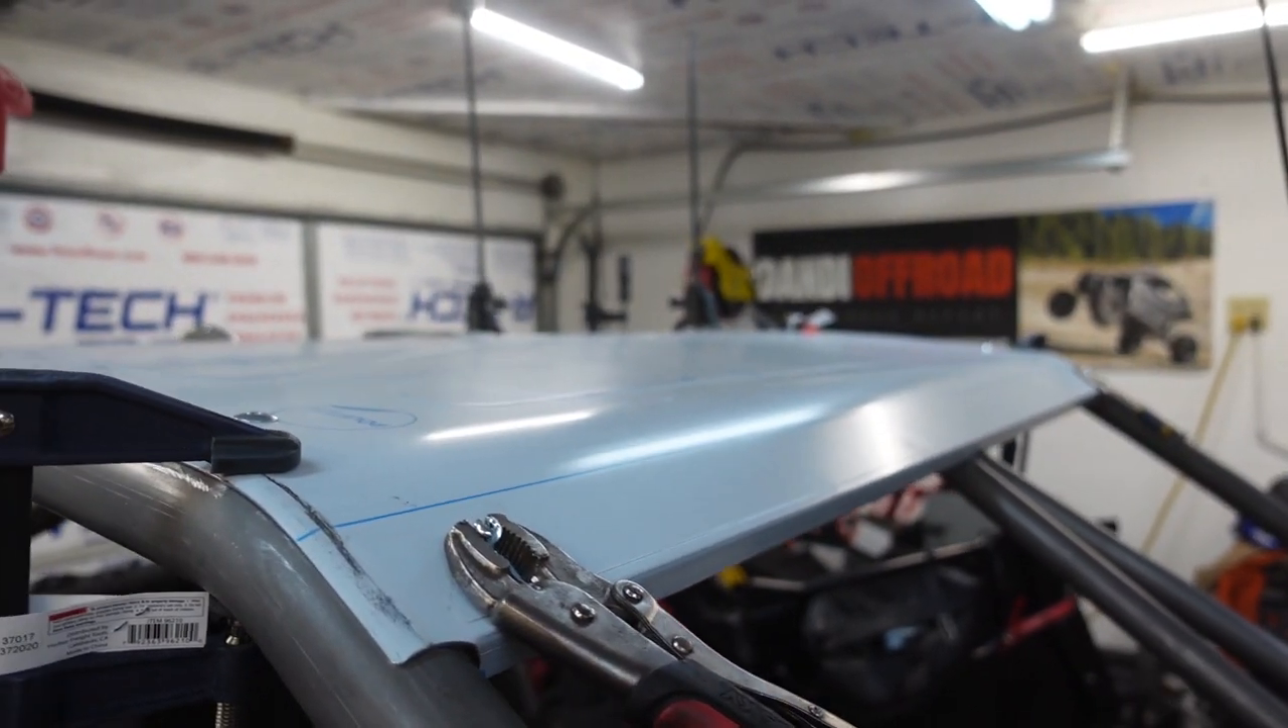But anyway, I have the roof clamped down in place where it should be.